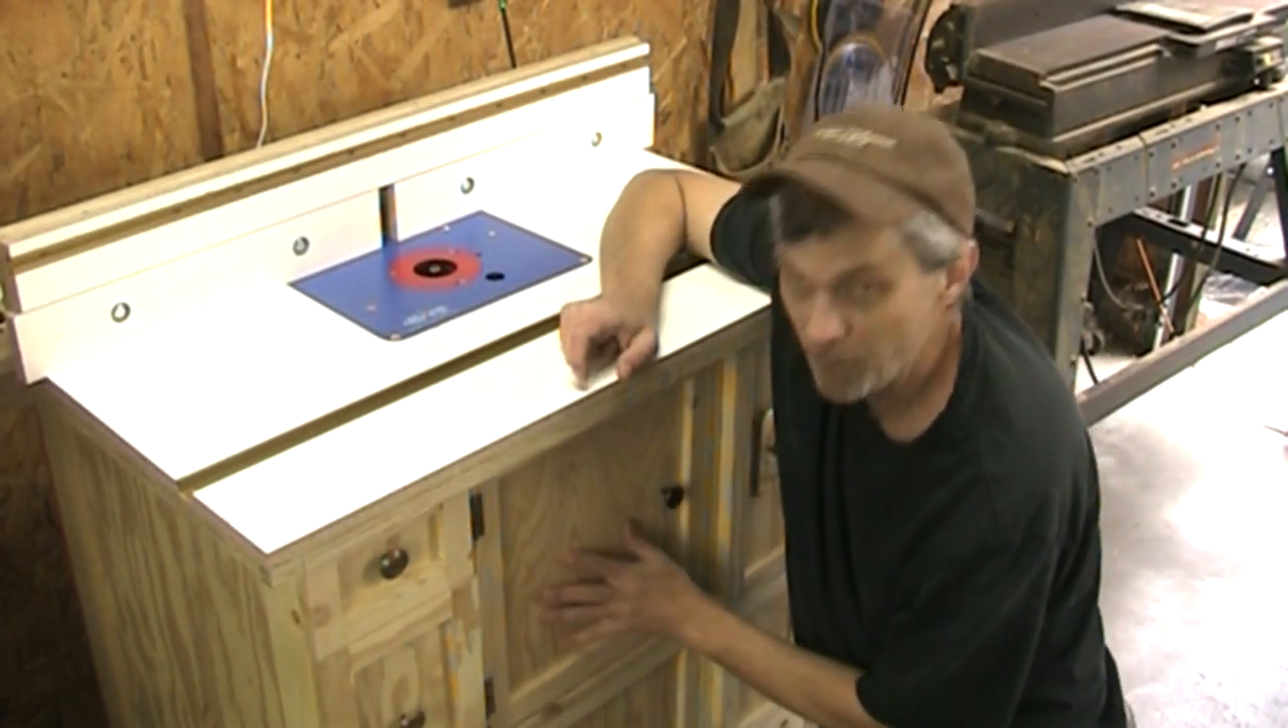You'll notice that I got my door put on and I've got that on now.